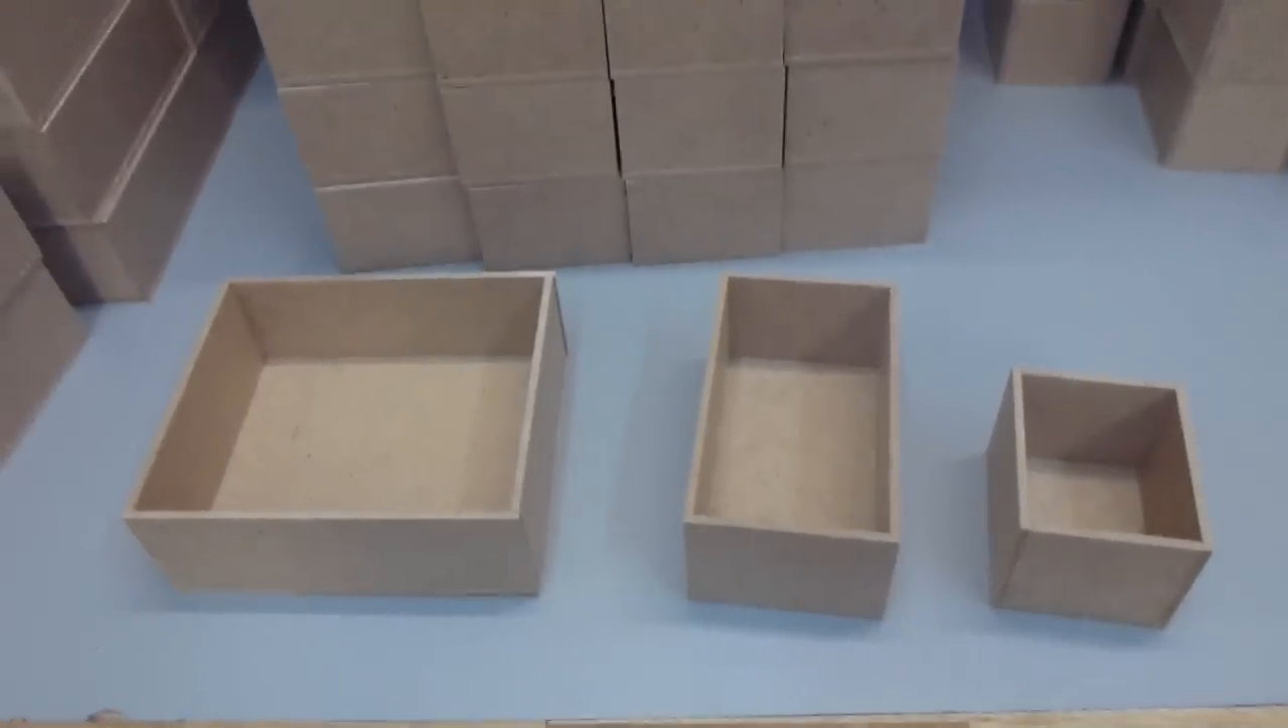All the boxes are now glued up.